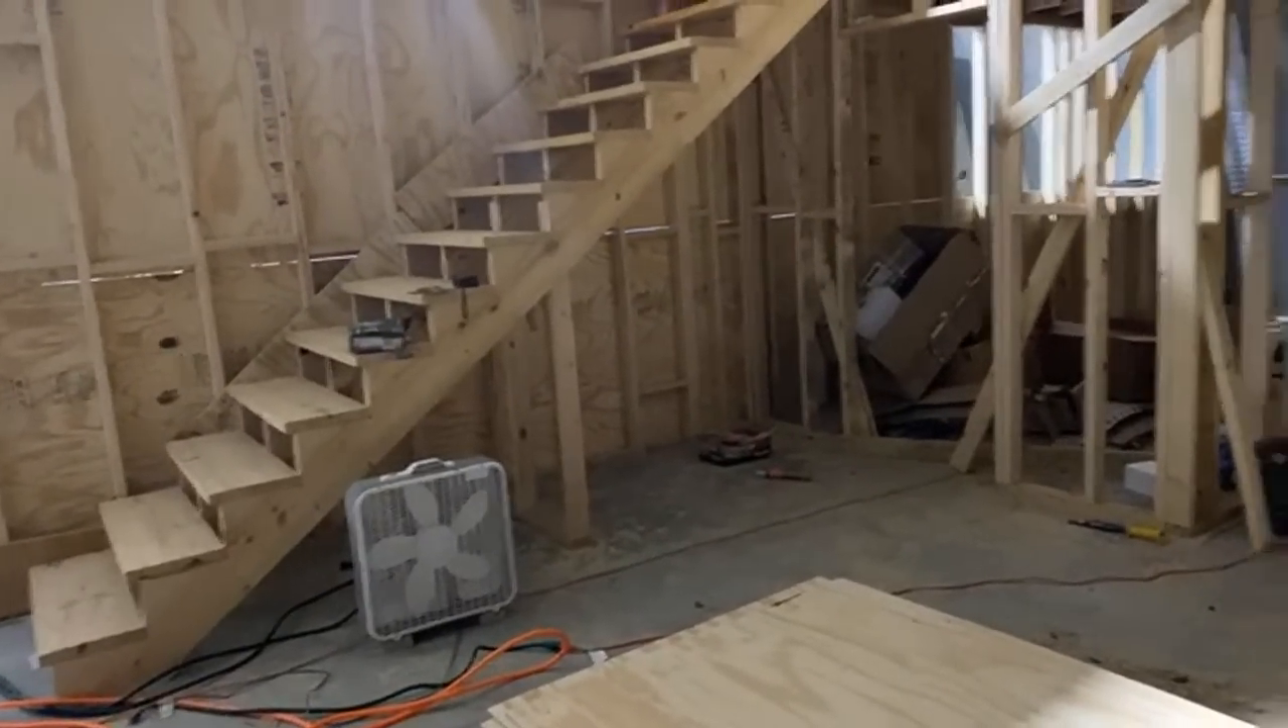We got the staircase put in.